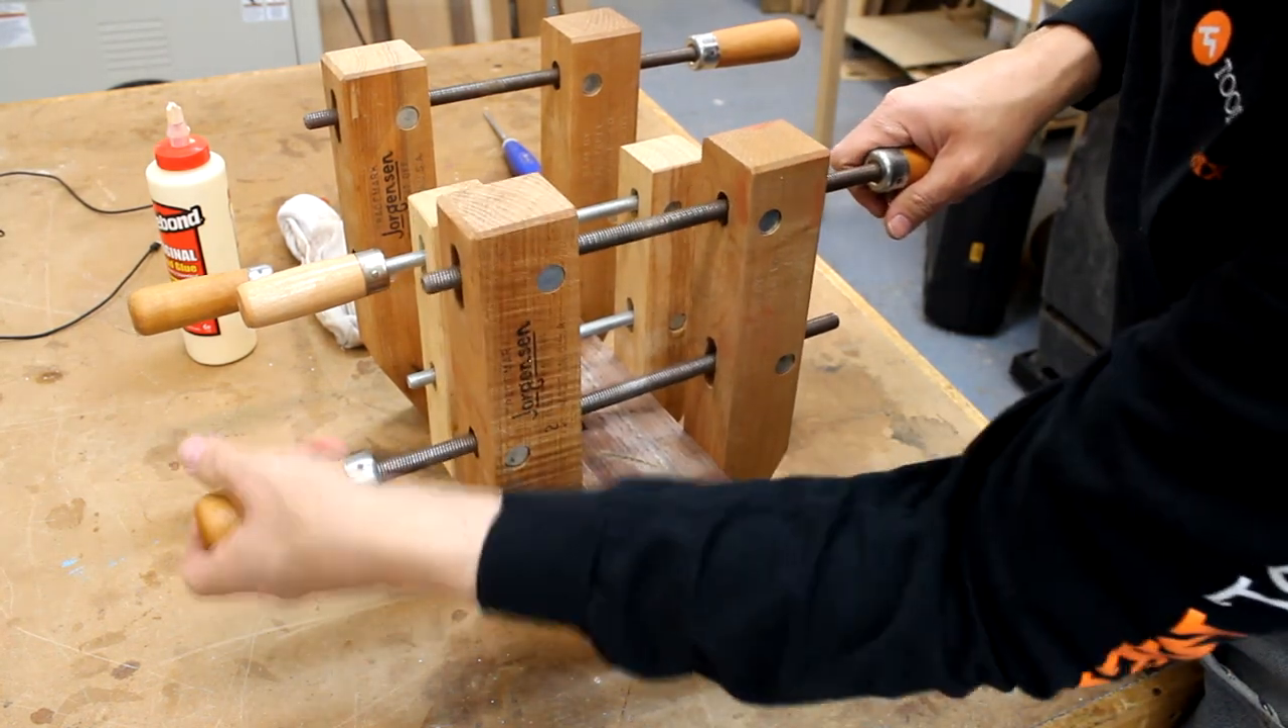All right now with the glue mostly cleaned up I've got two clamps in place and just tightening down the third one and then these these screw style clamps work great for this project.